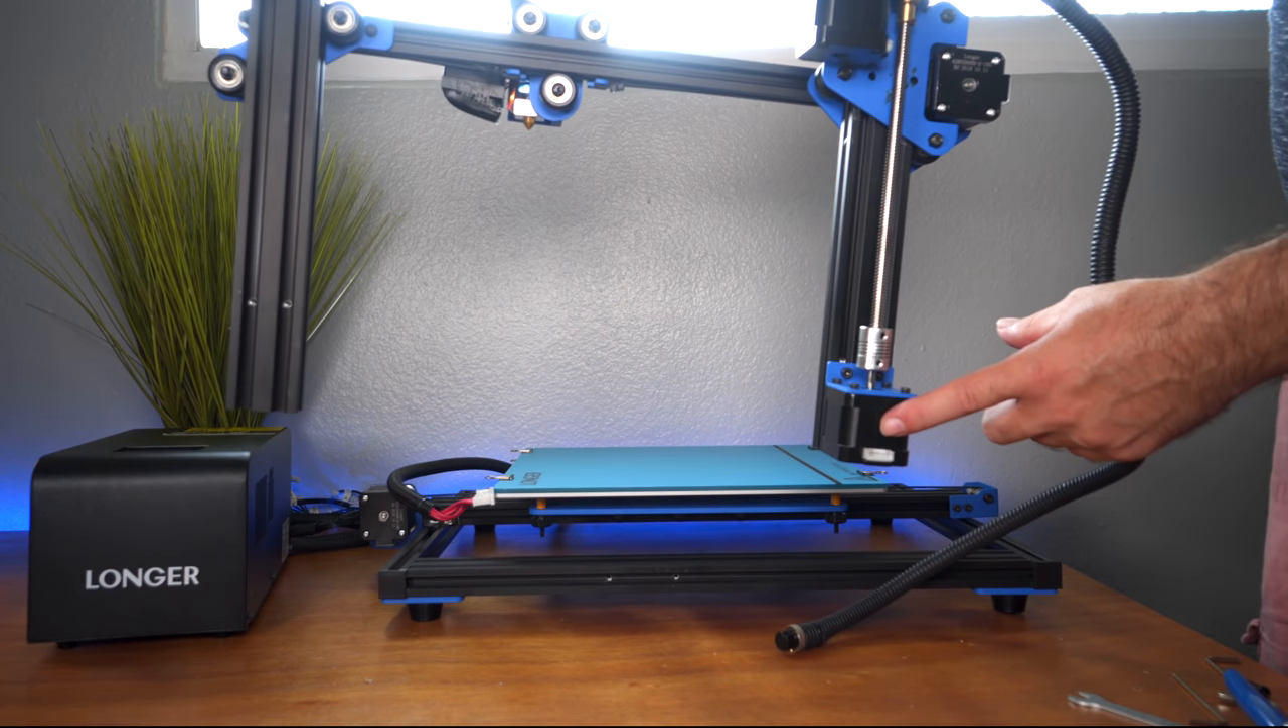We have the Z motor here and the rod already connected and installed, ready to go.